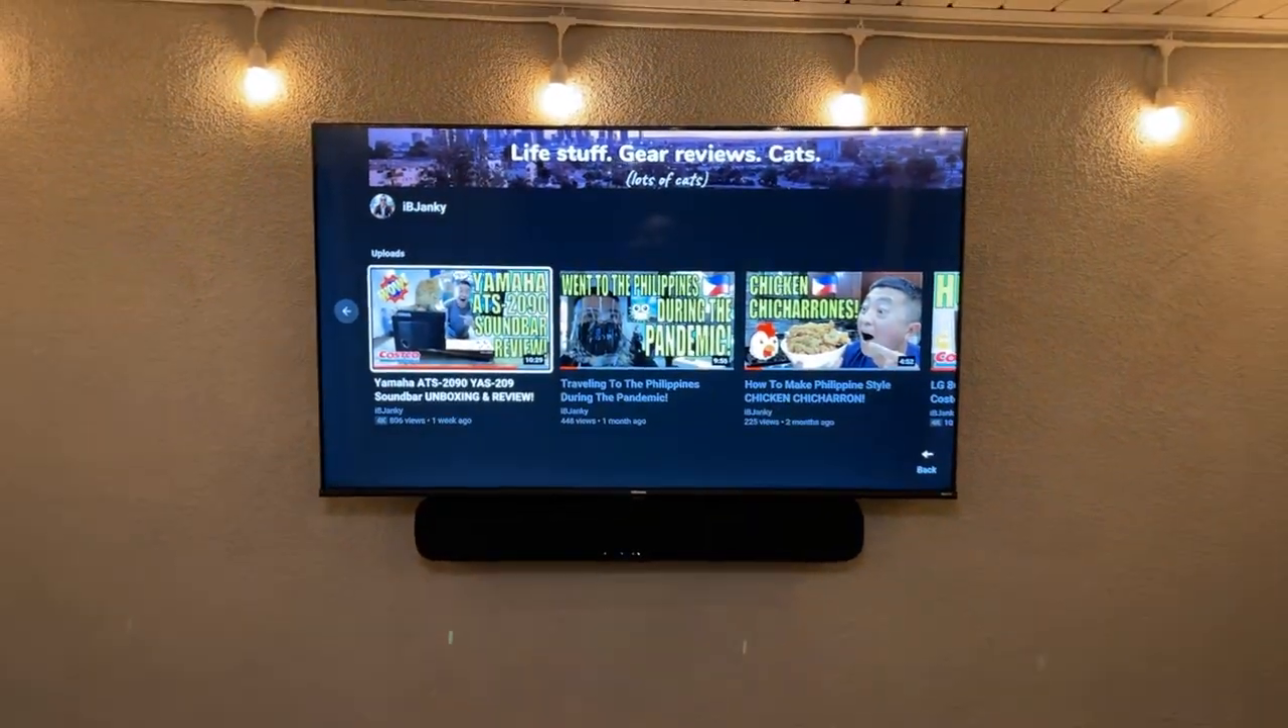As you guys can see the TV is all cleaned up everything is ready to go very clean as you guys can see there are no wires visible sound bar installed underneath.